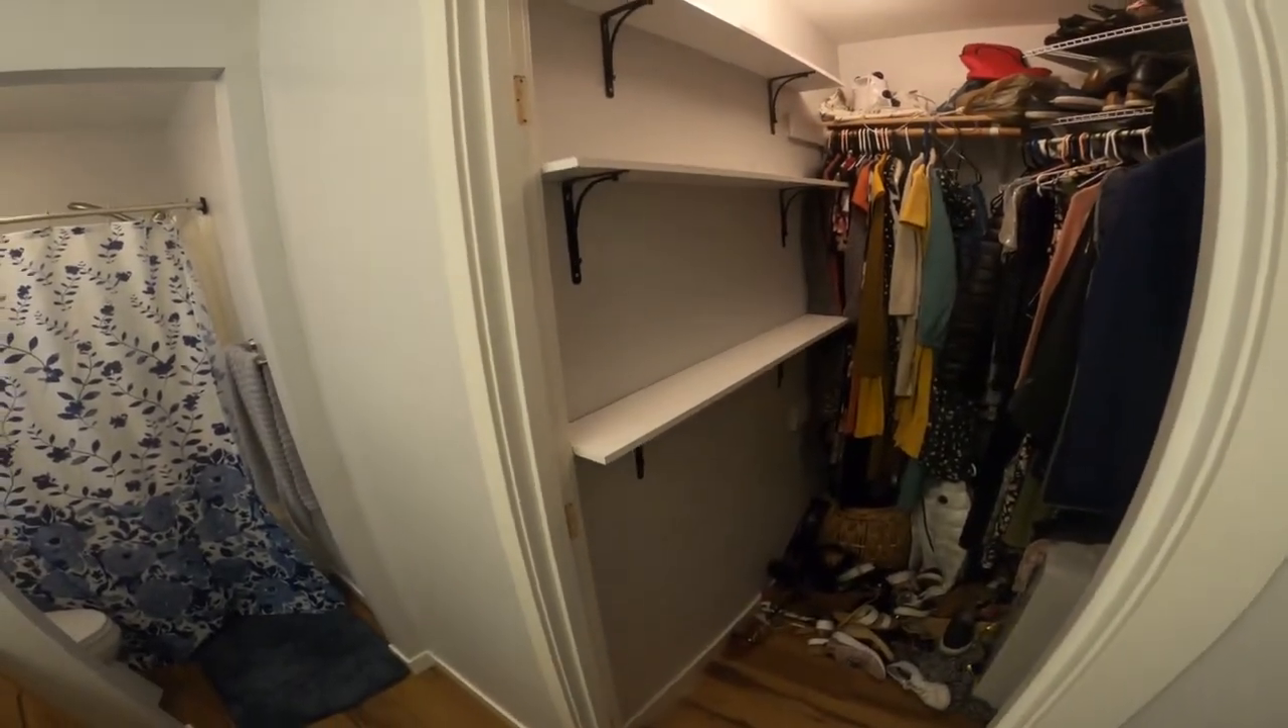Got all three shelves up now.